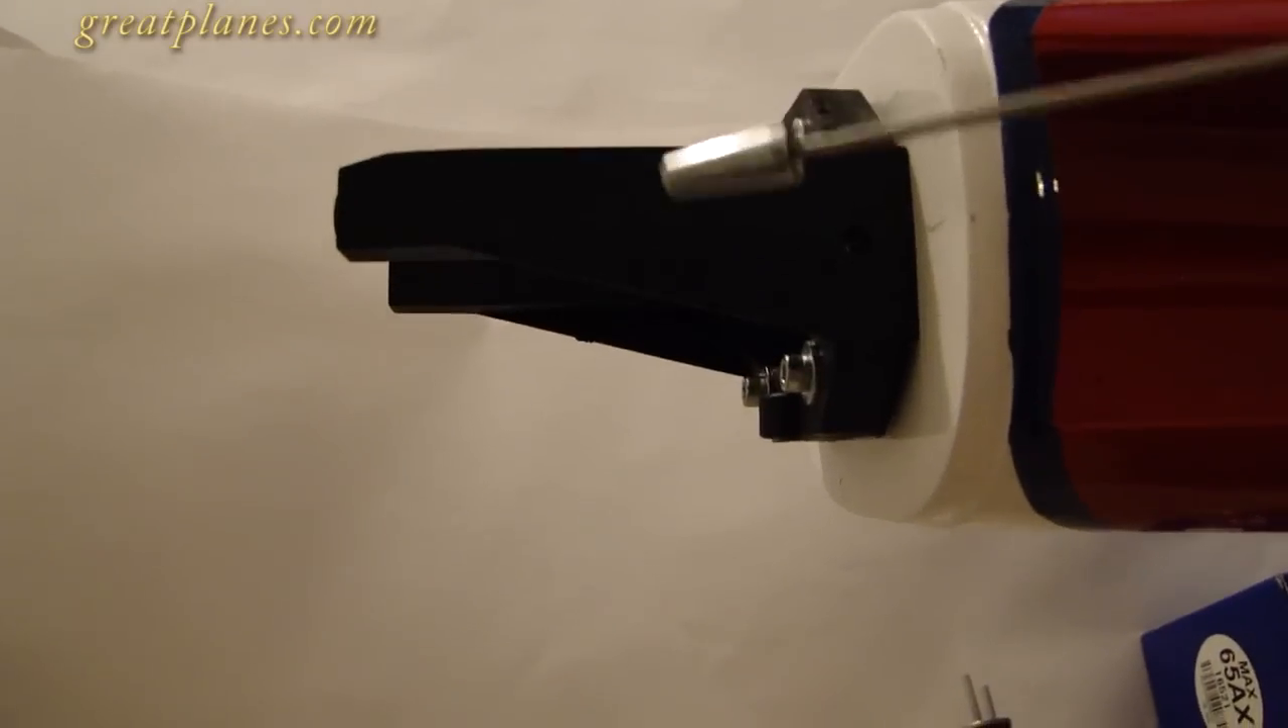This is your engine mount. As you can see we've got it installed.